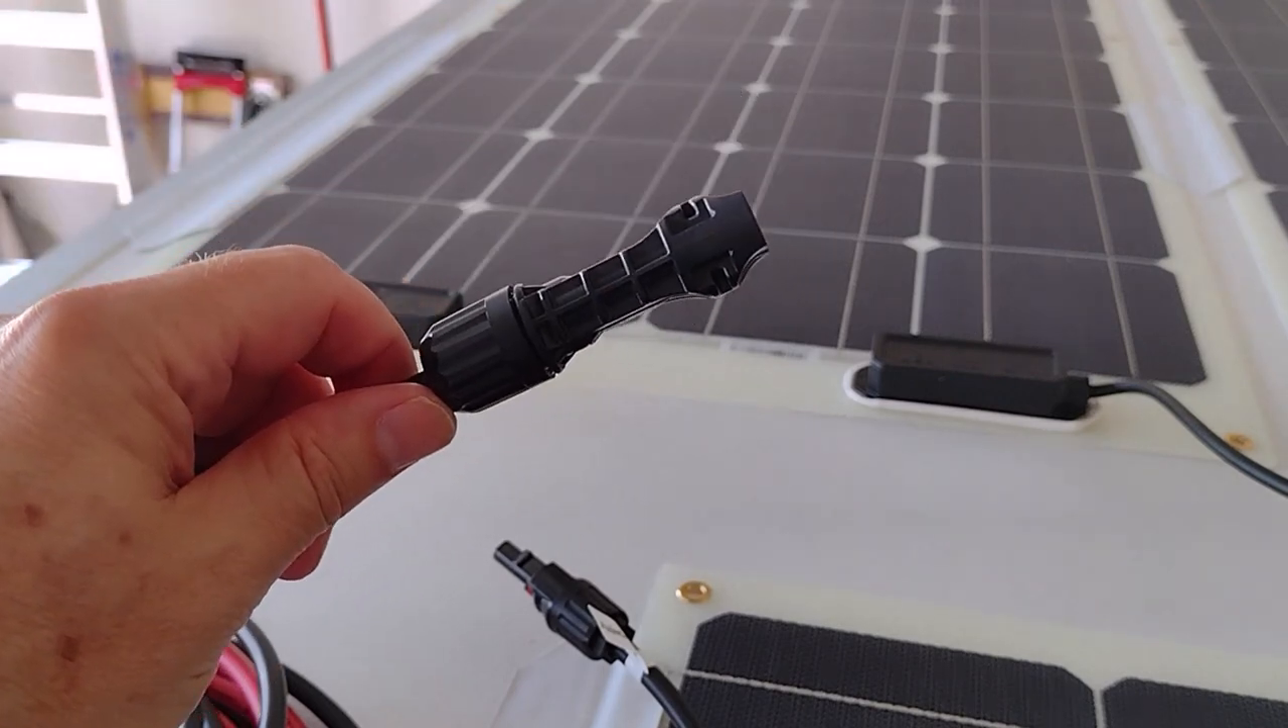So here is the last unconnected negative end from one of the solar panels and we'll just connect that into the black wire using the MC4 connection.